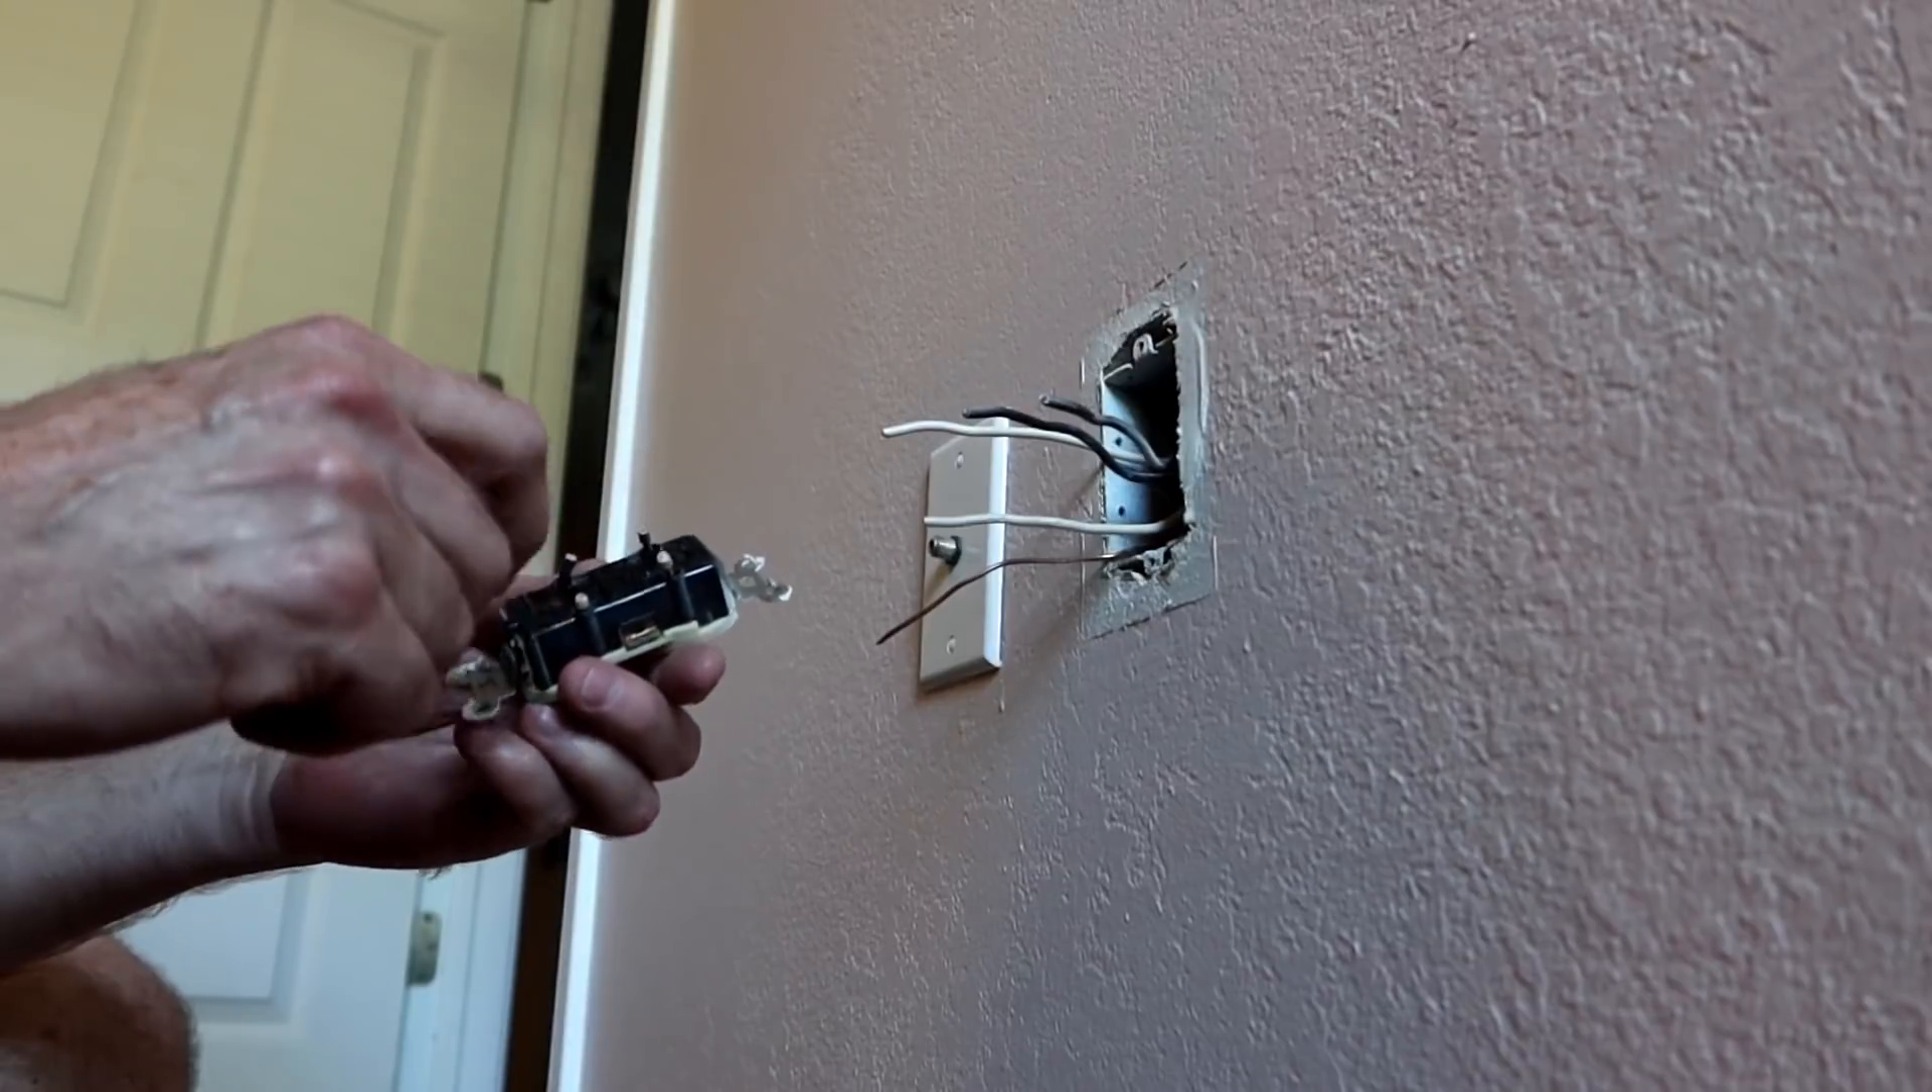Alright, so we got the old, uh, receptacle off. I, like I said, I just cut it off.